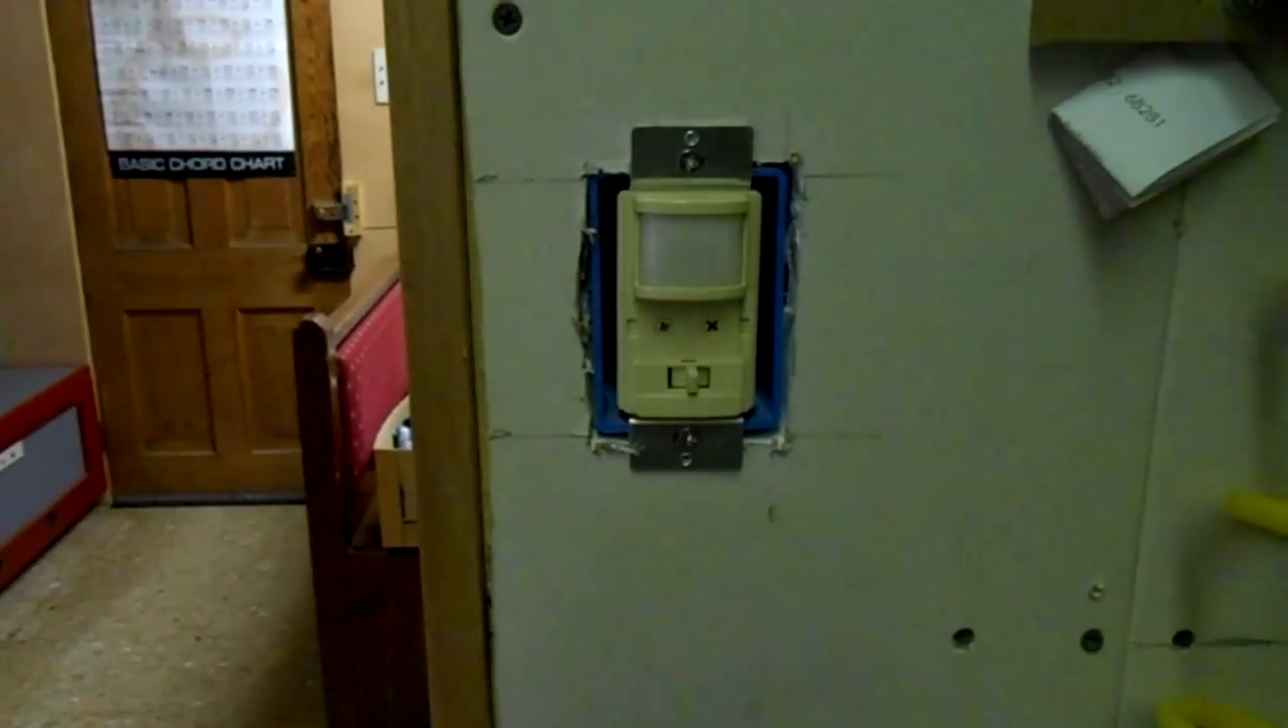I left the cover off here because I thought I might have to make a few more adjustments.